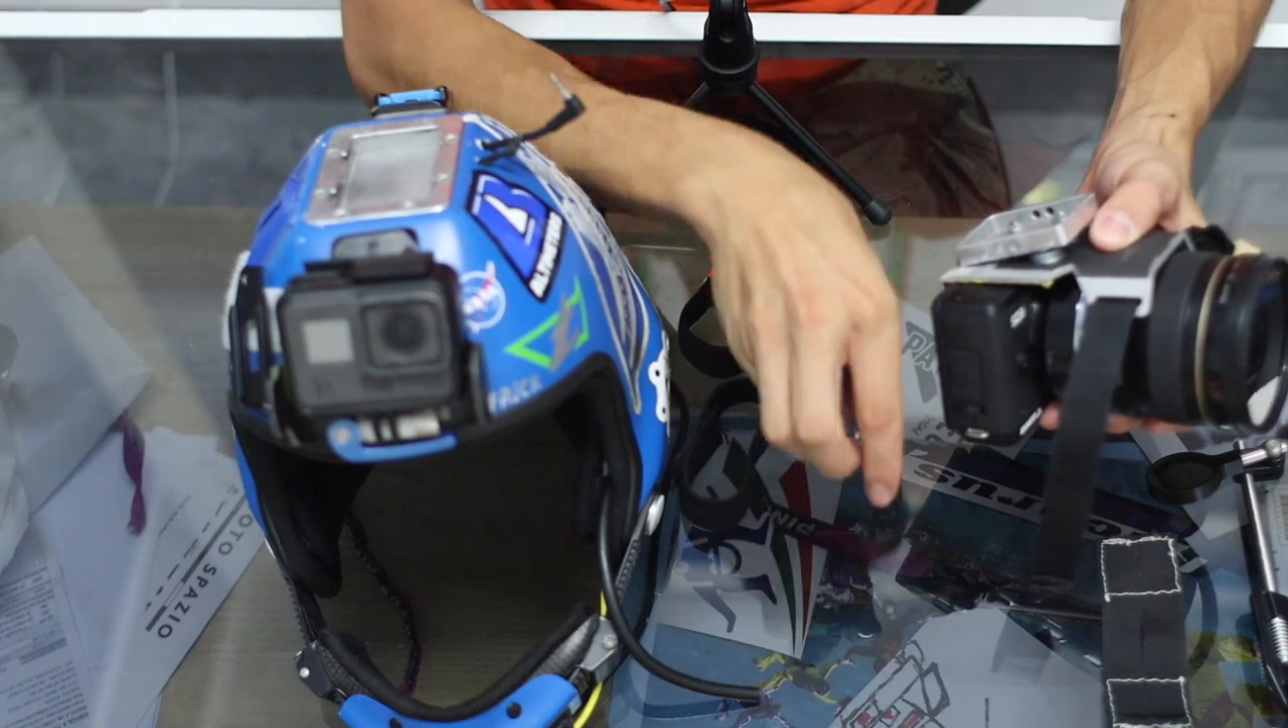So now we have our gopro on.